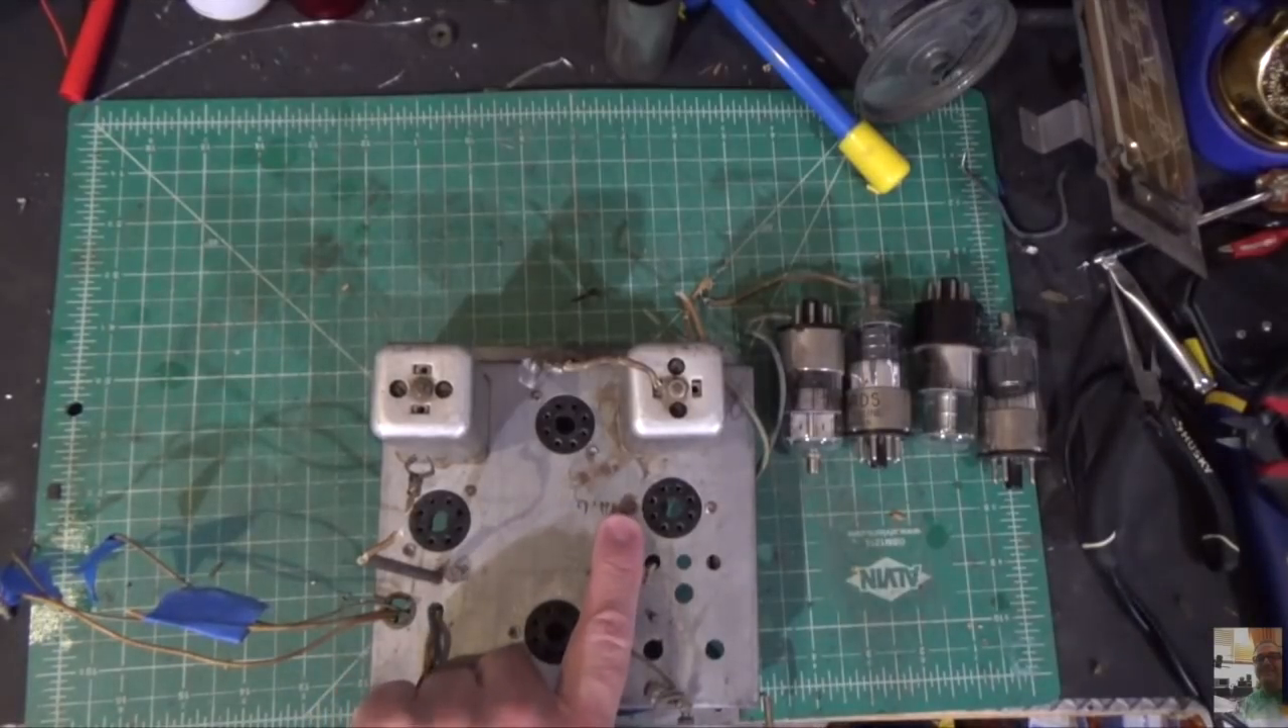So we removed all the tubes and the one thing that I did notice right away is that we've got a little rust here on the chassis.